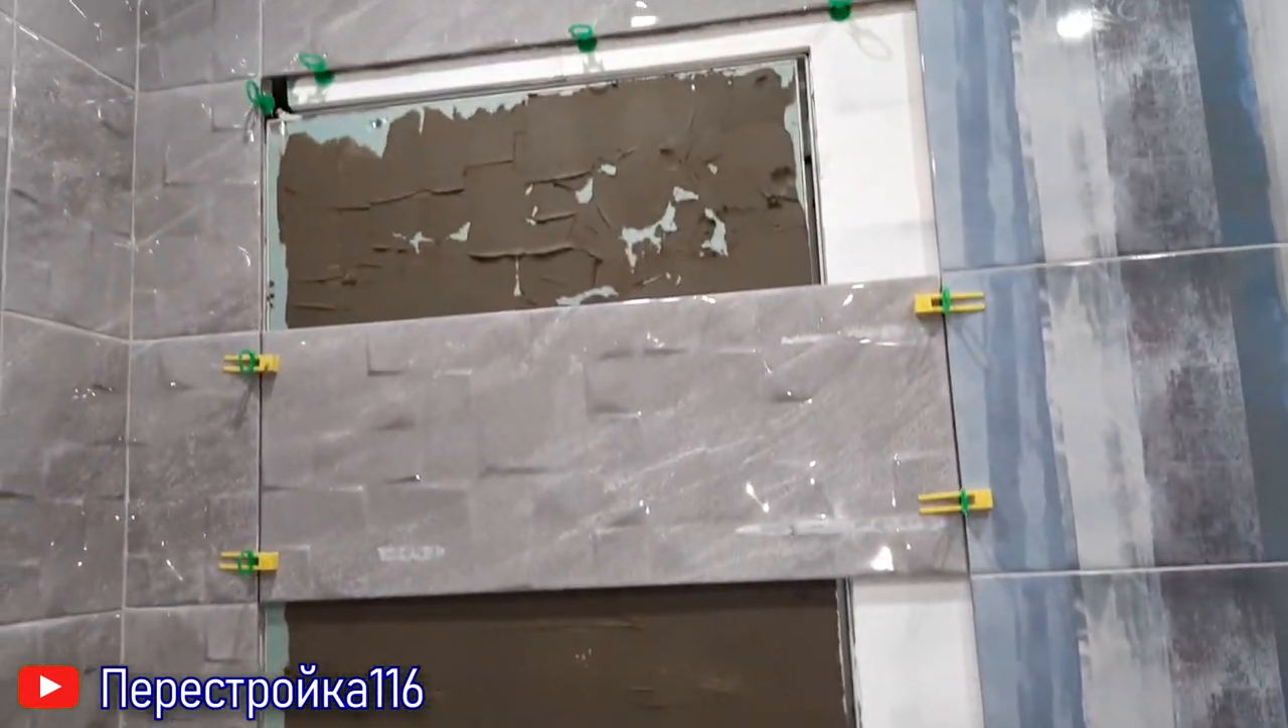Так, приклеил, в общем, первую плитку.